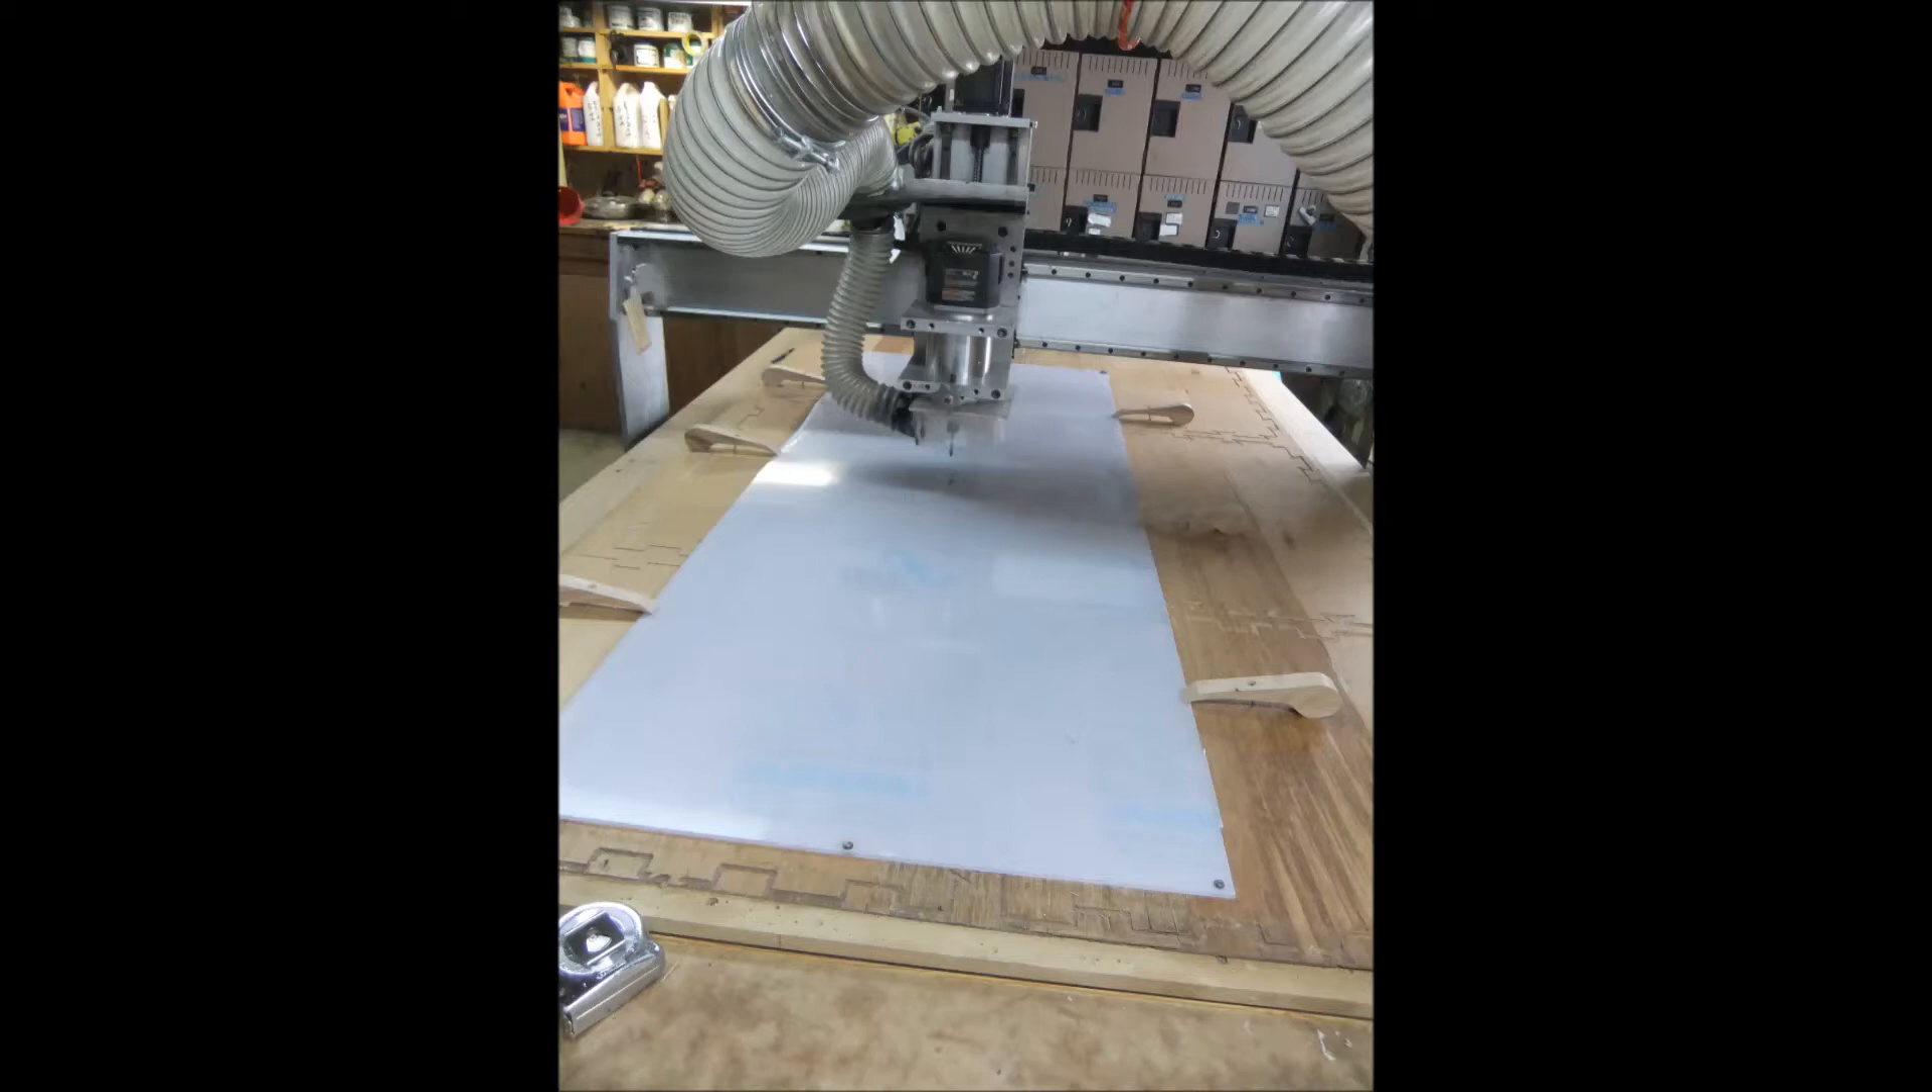I am showing here that I have mounted the Lexan on my CNC tabletop. I screwed some of it down and I also used wood clamps.